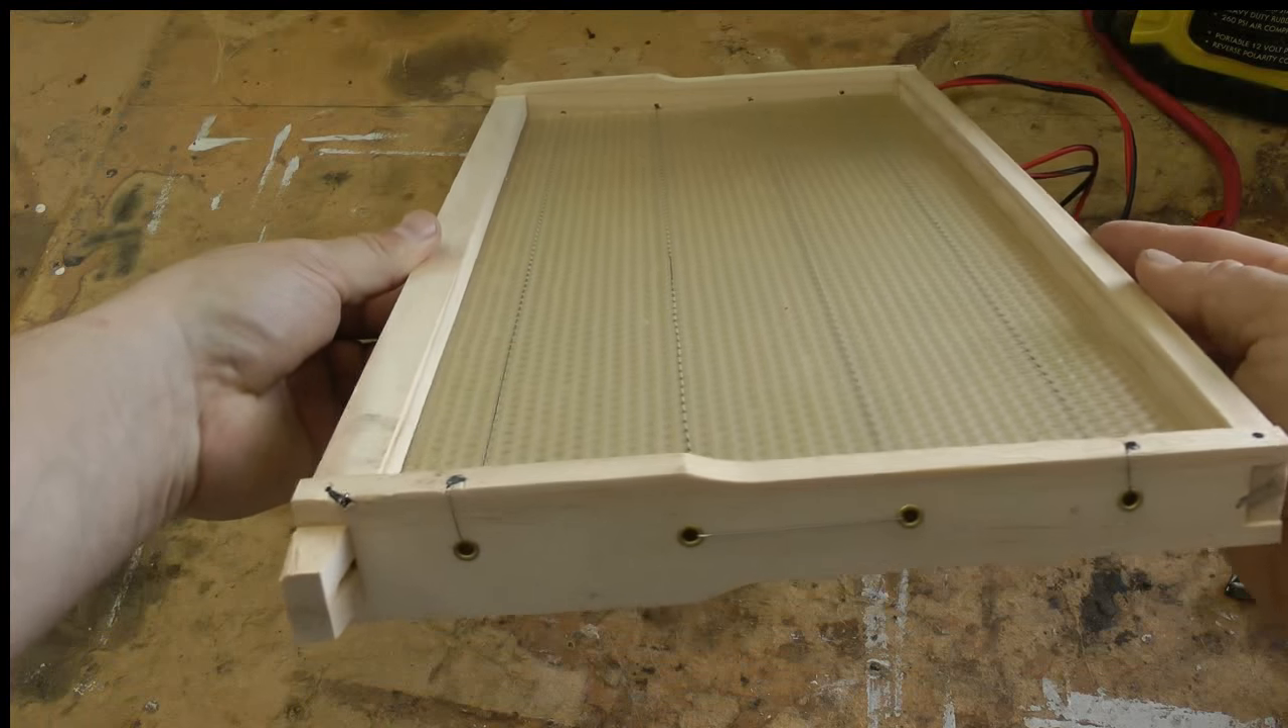It's a nice perfect strong very sturdy frame with foundation wired and ready to go into your hive.